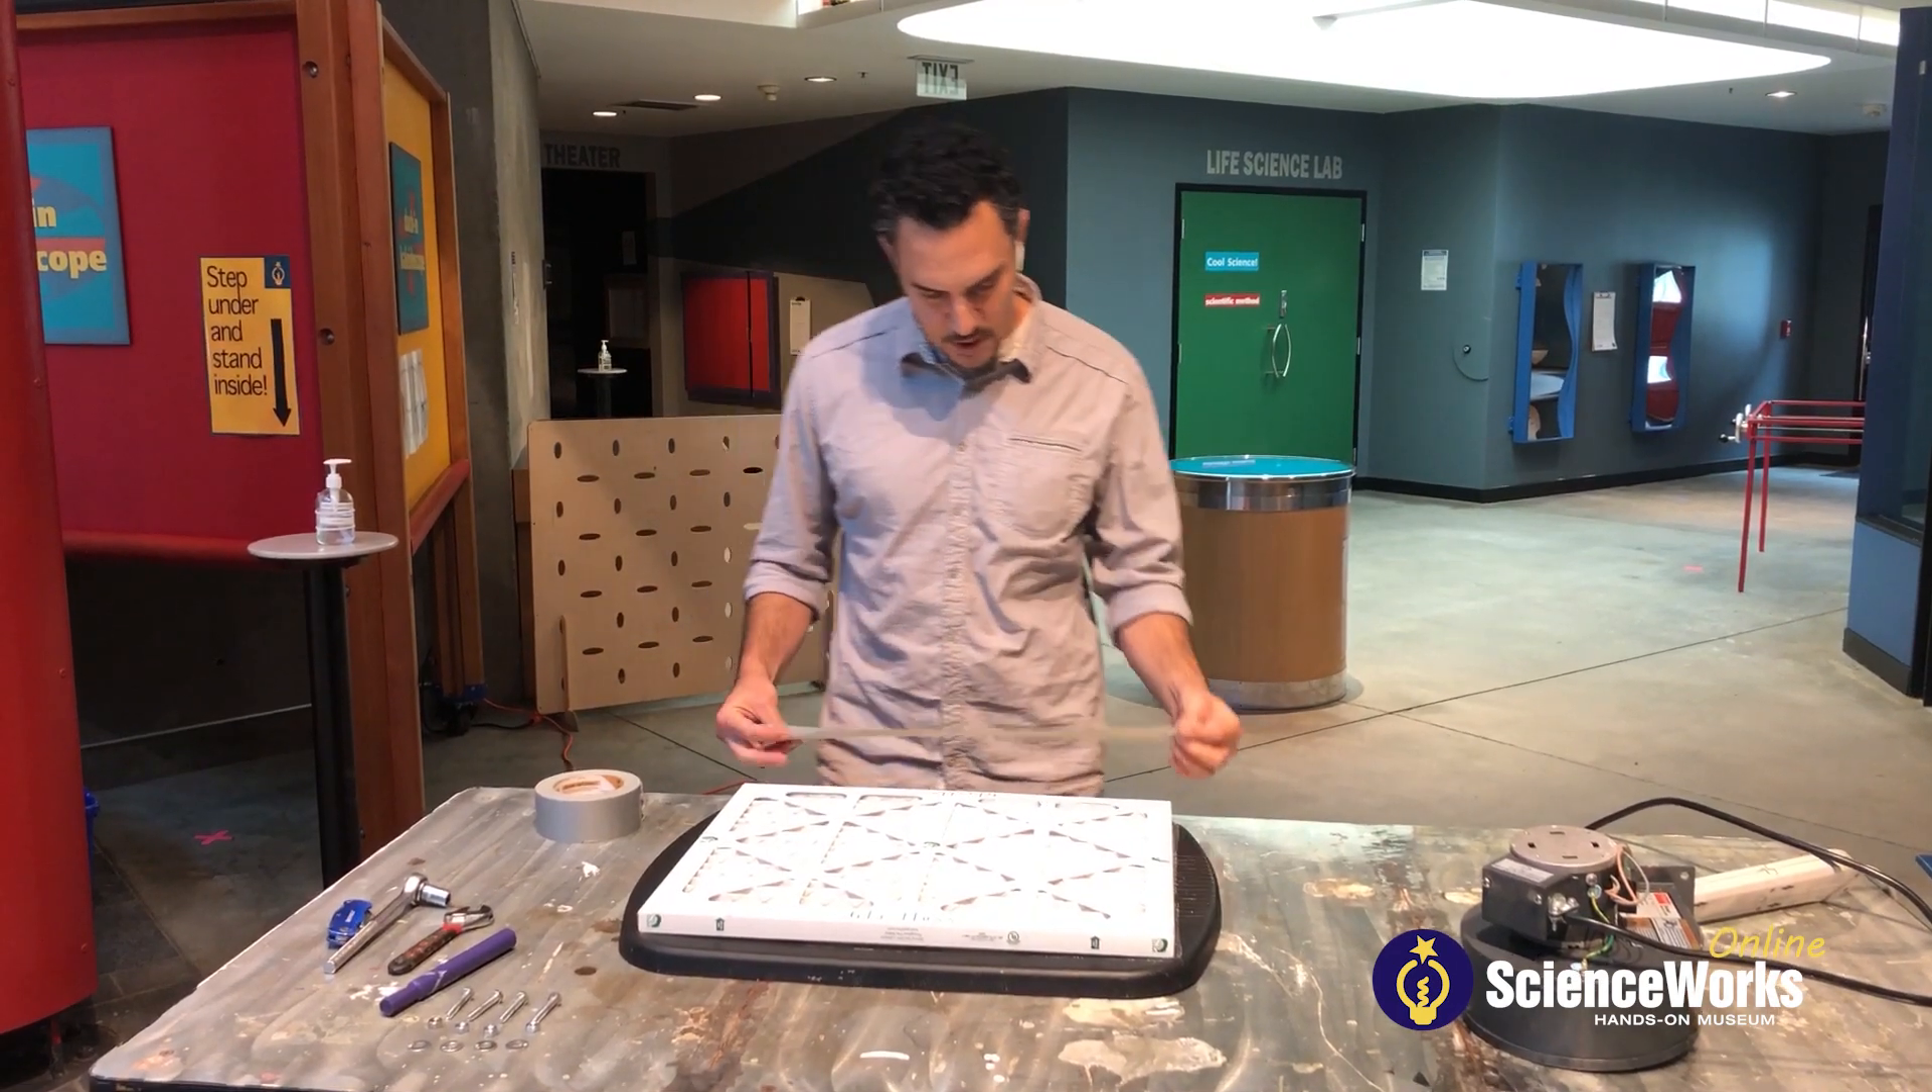So we want to line it up that way and a 16 by 20 inch air filter seem to line up just perfectly with the dimensions of this lid.